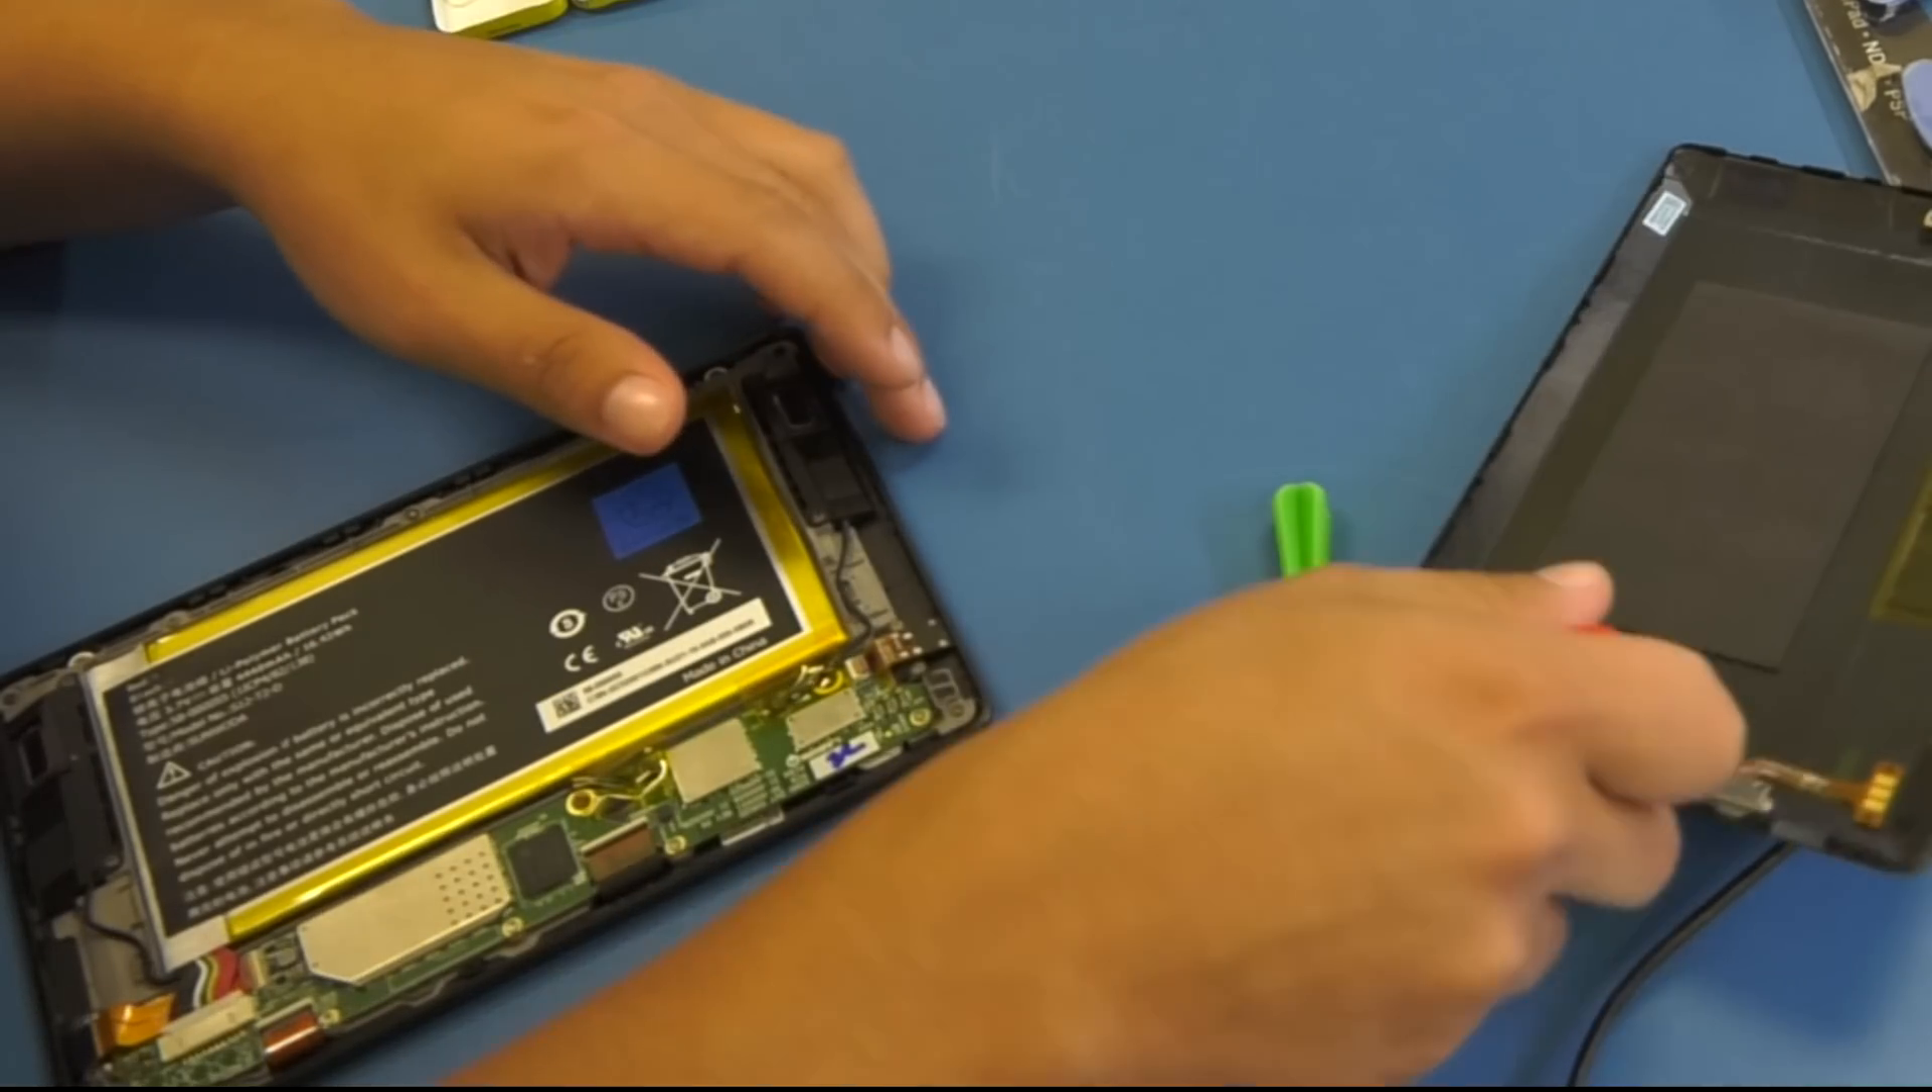Back panels off. As you can see.